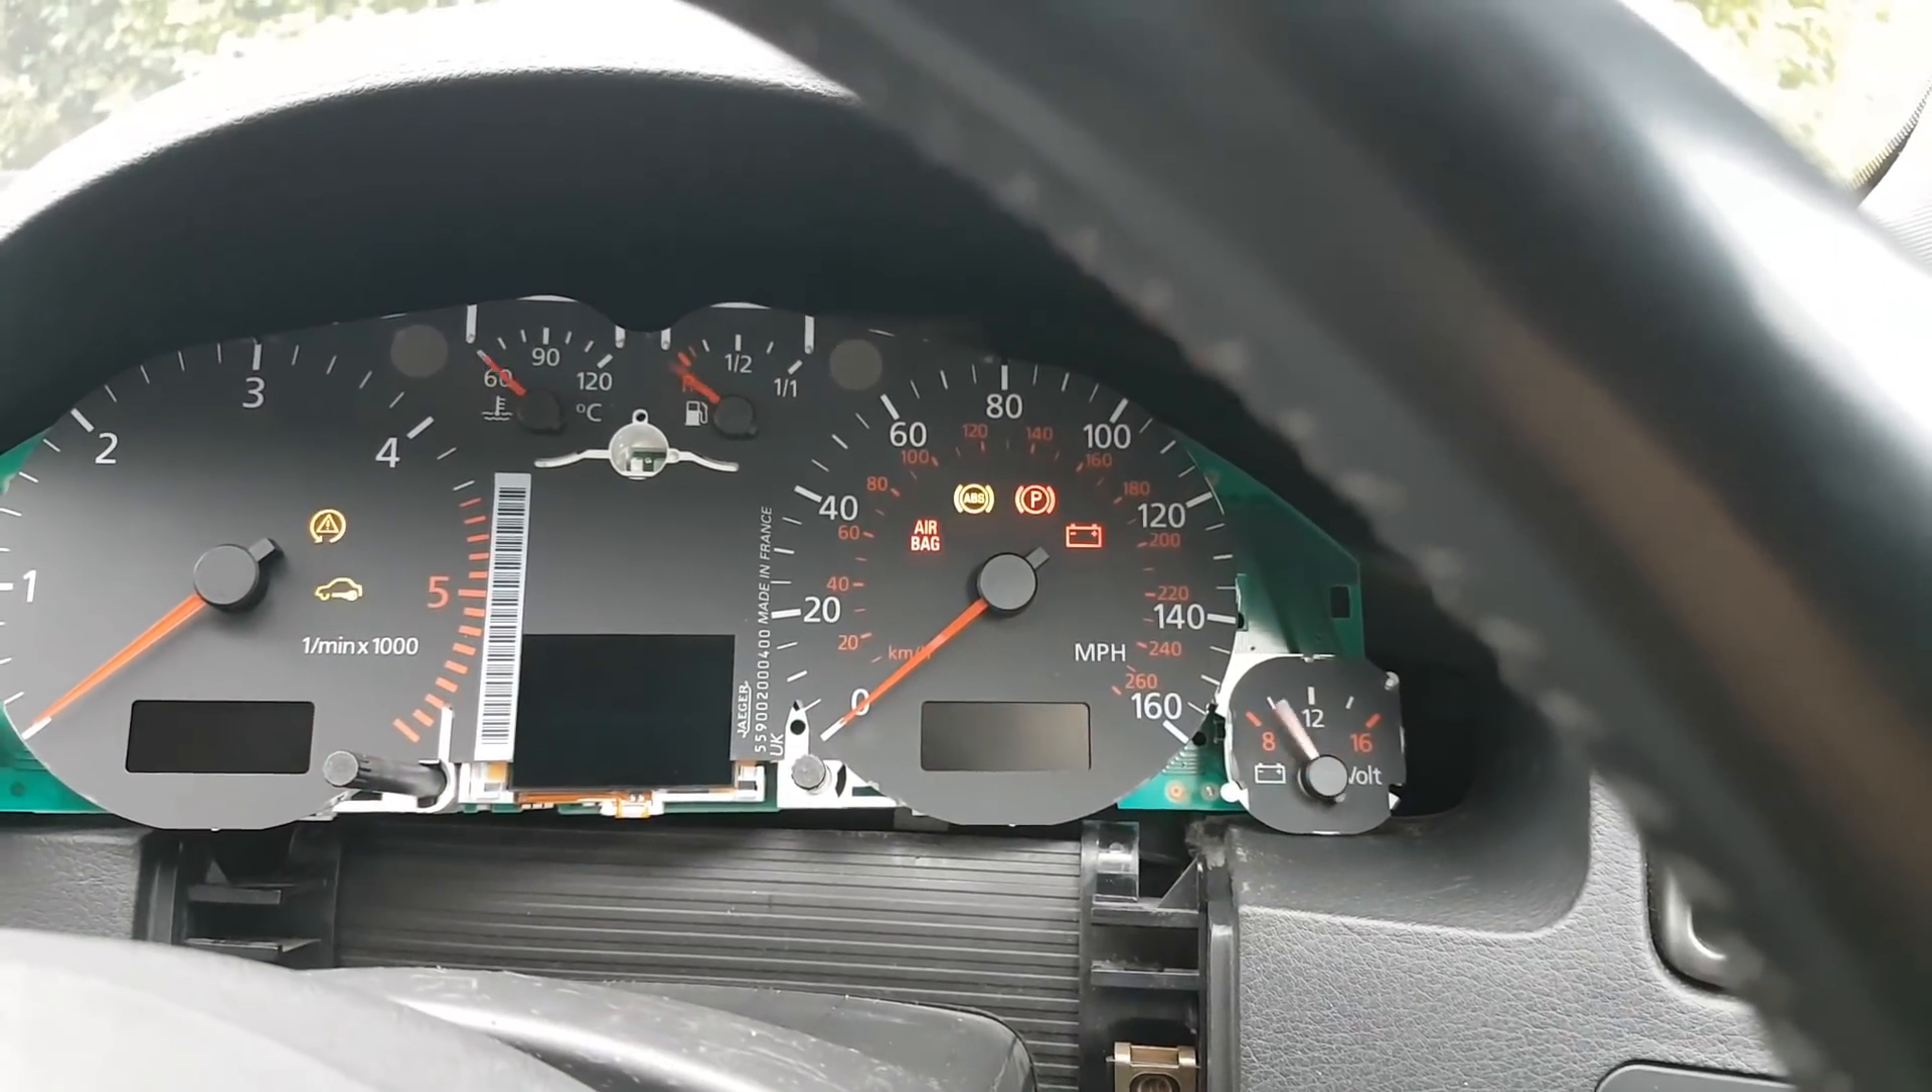I just put all the needles back where they should be as you're gonna see now.